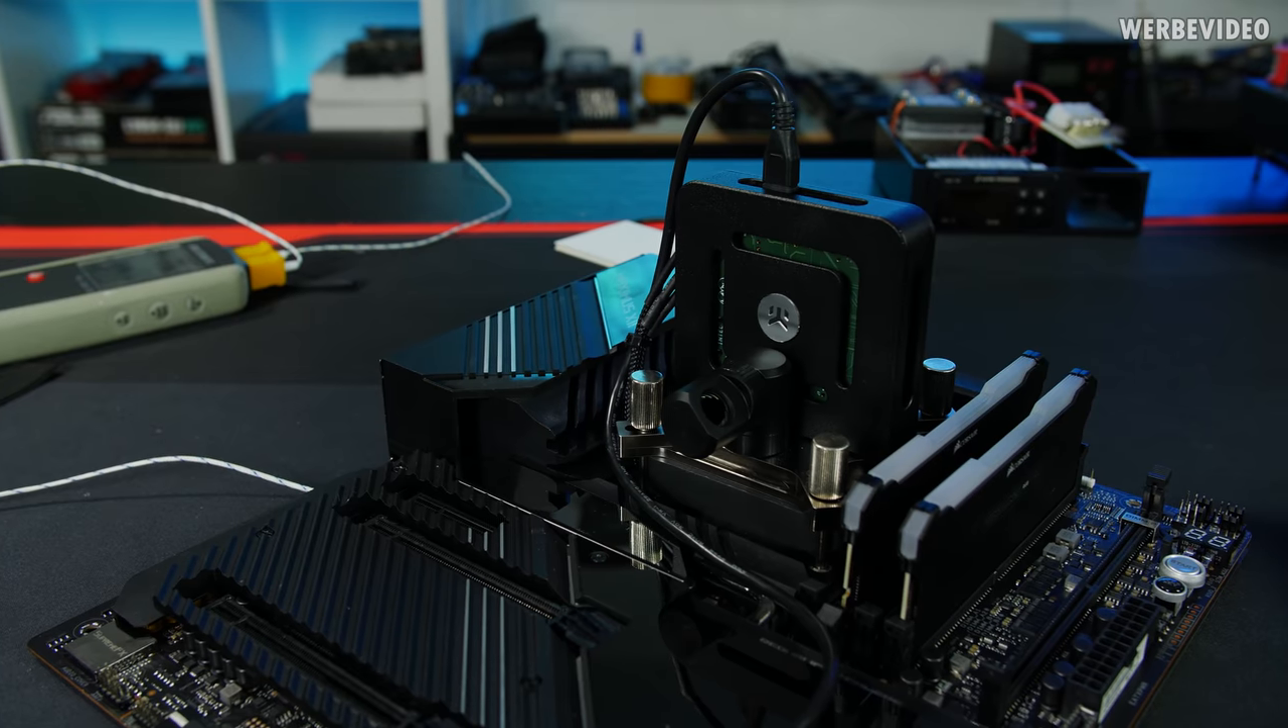Ich habe jetzt den Kühler soweit montiert.